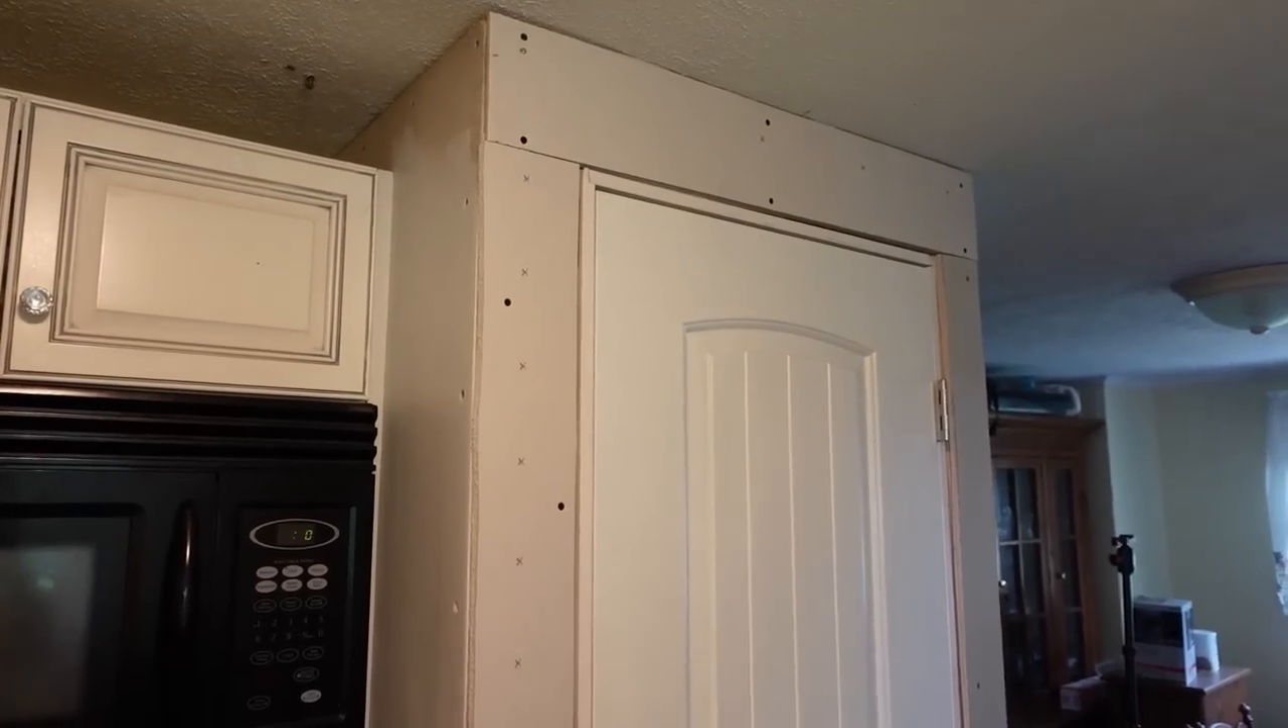So now I'm finally finished hanging the sheetrock on the pantry.